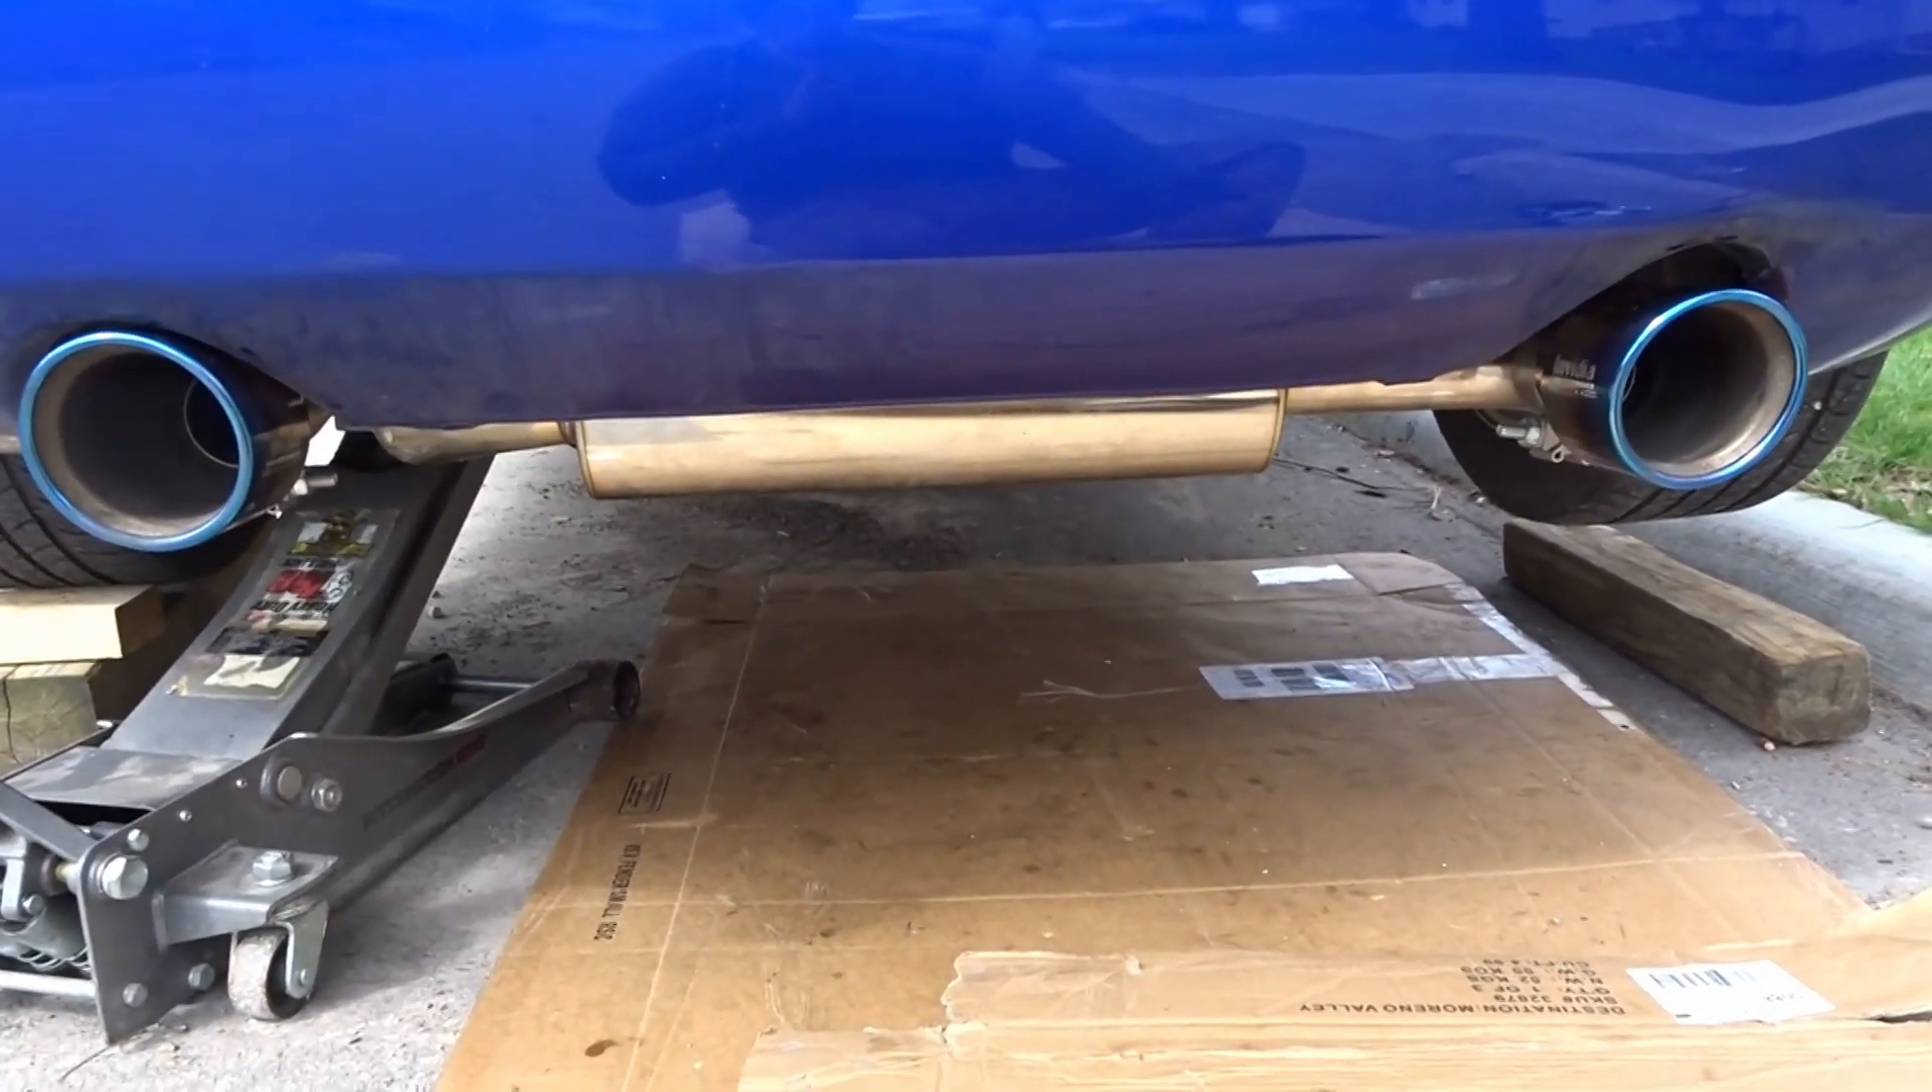There we have it guys the exhaust is finally fully installed.